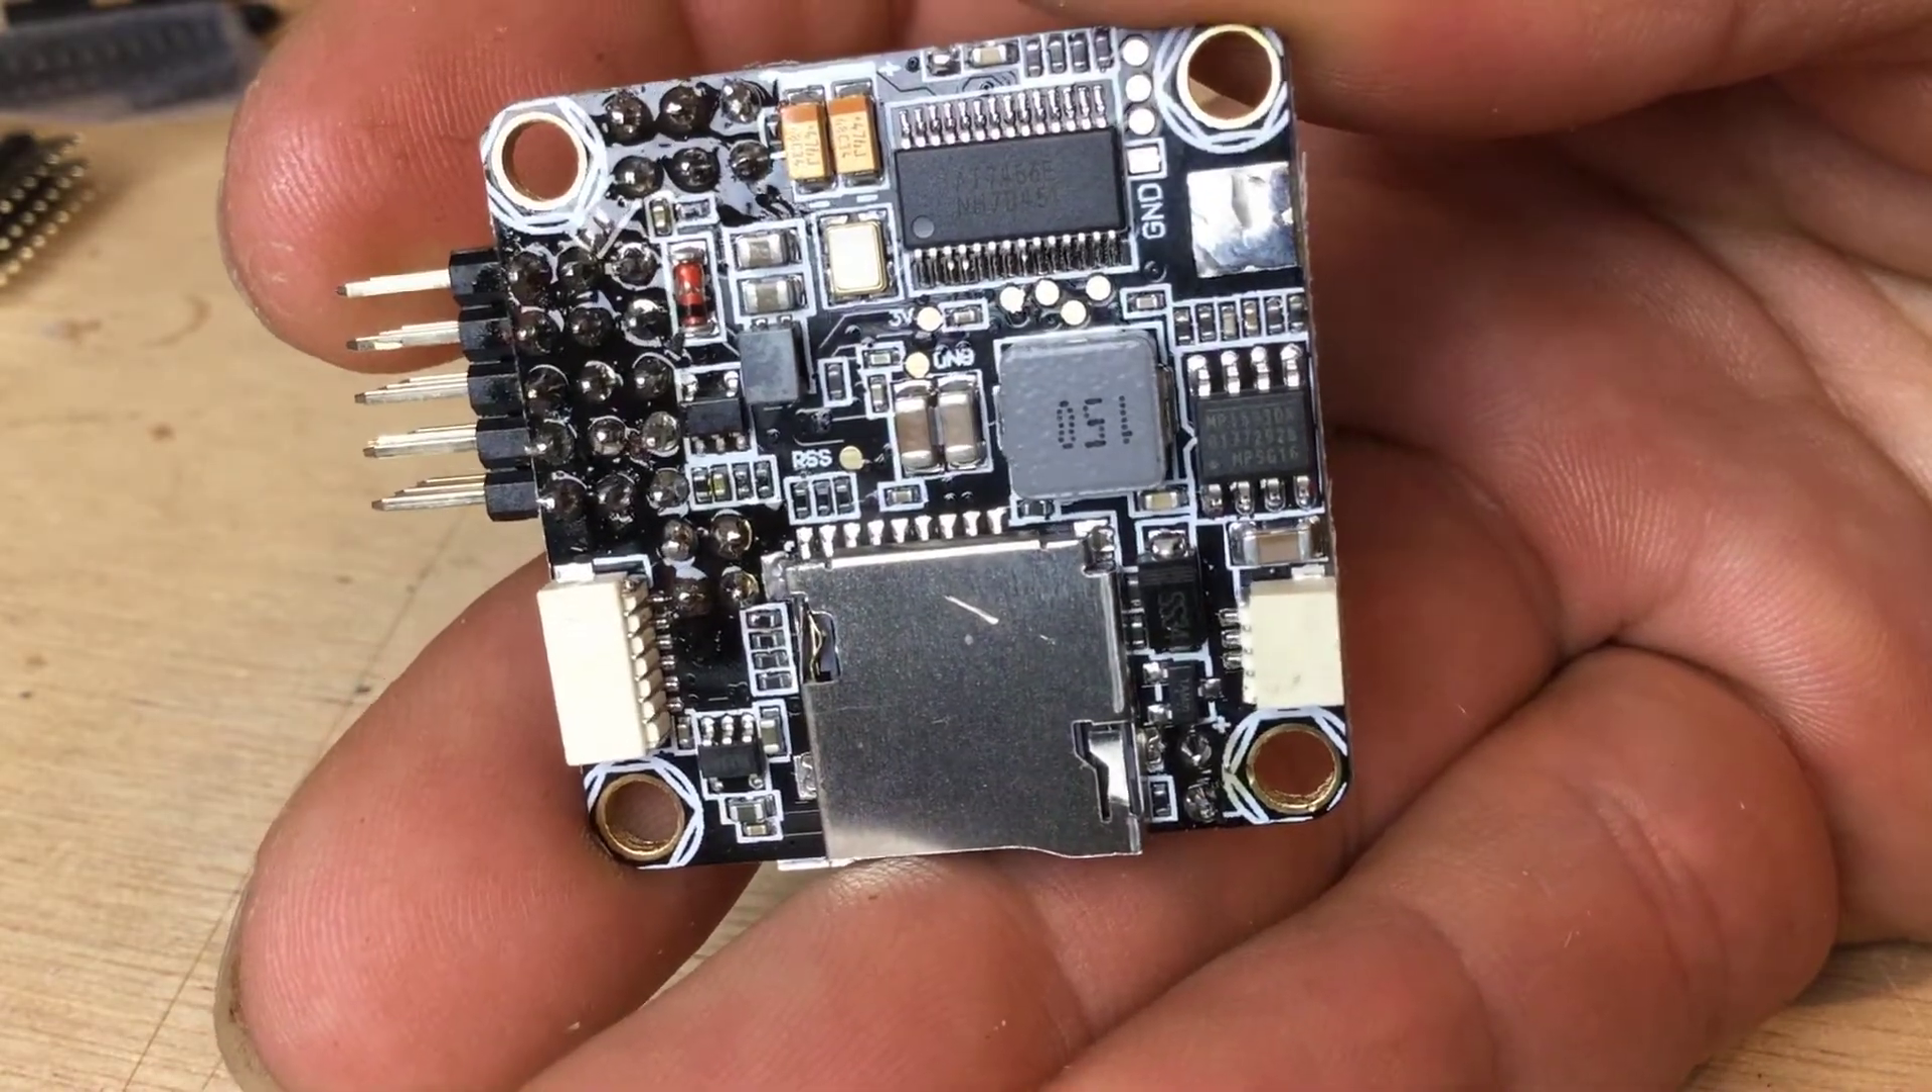So i'm going to make sure we're focused in and you will now see that we've got all those pins all nicely soldered up.